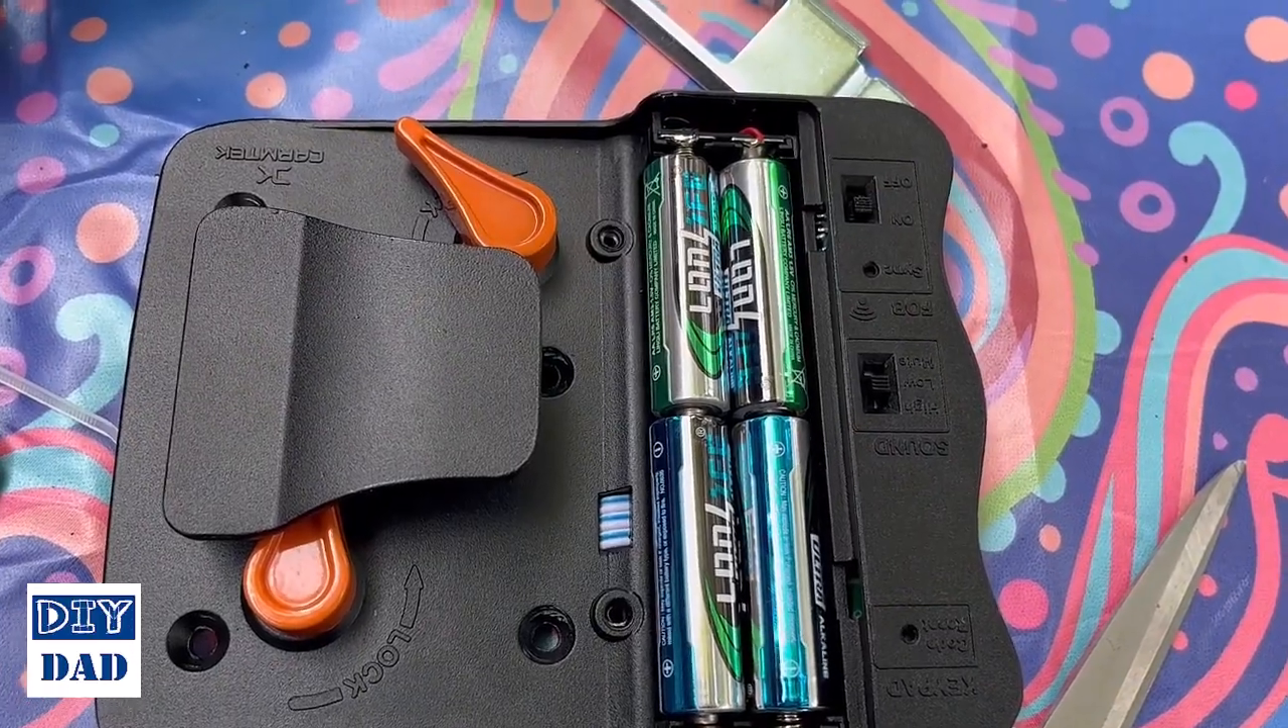Battery's in place, we'll pop this cover back on.